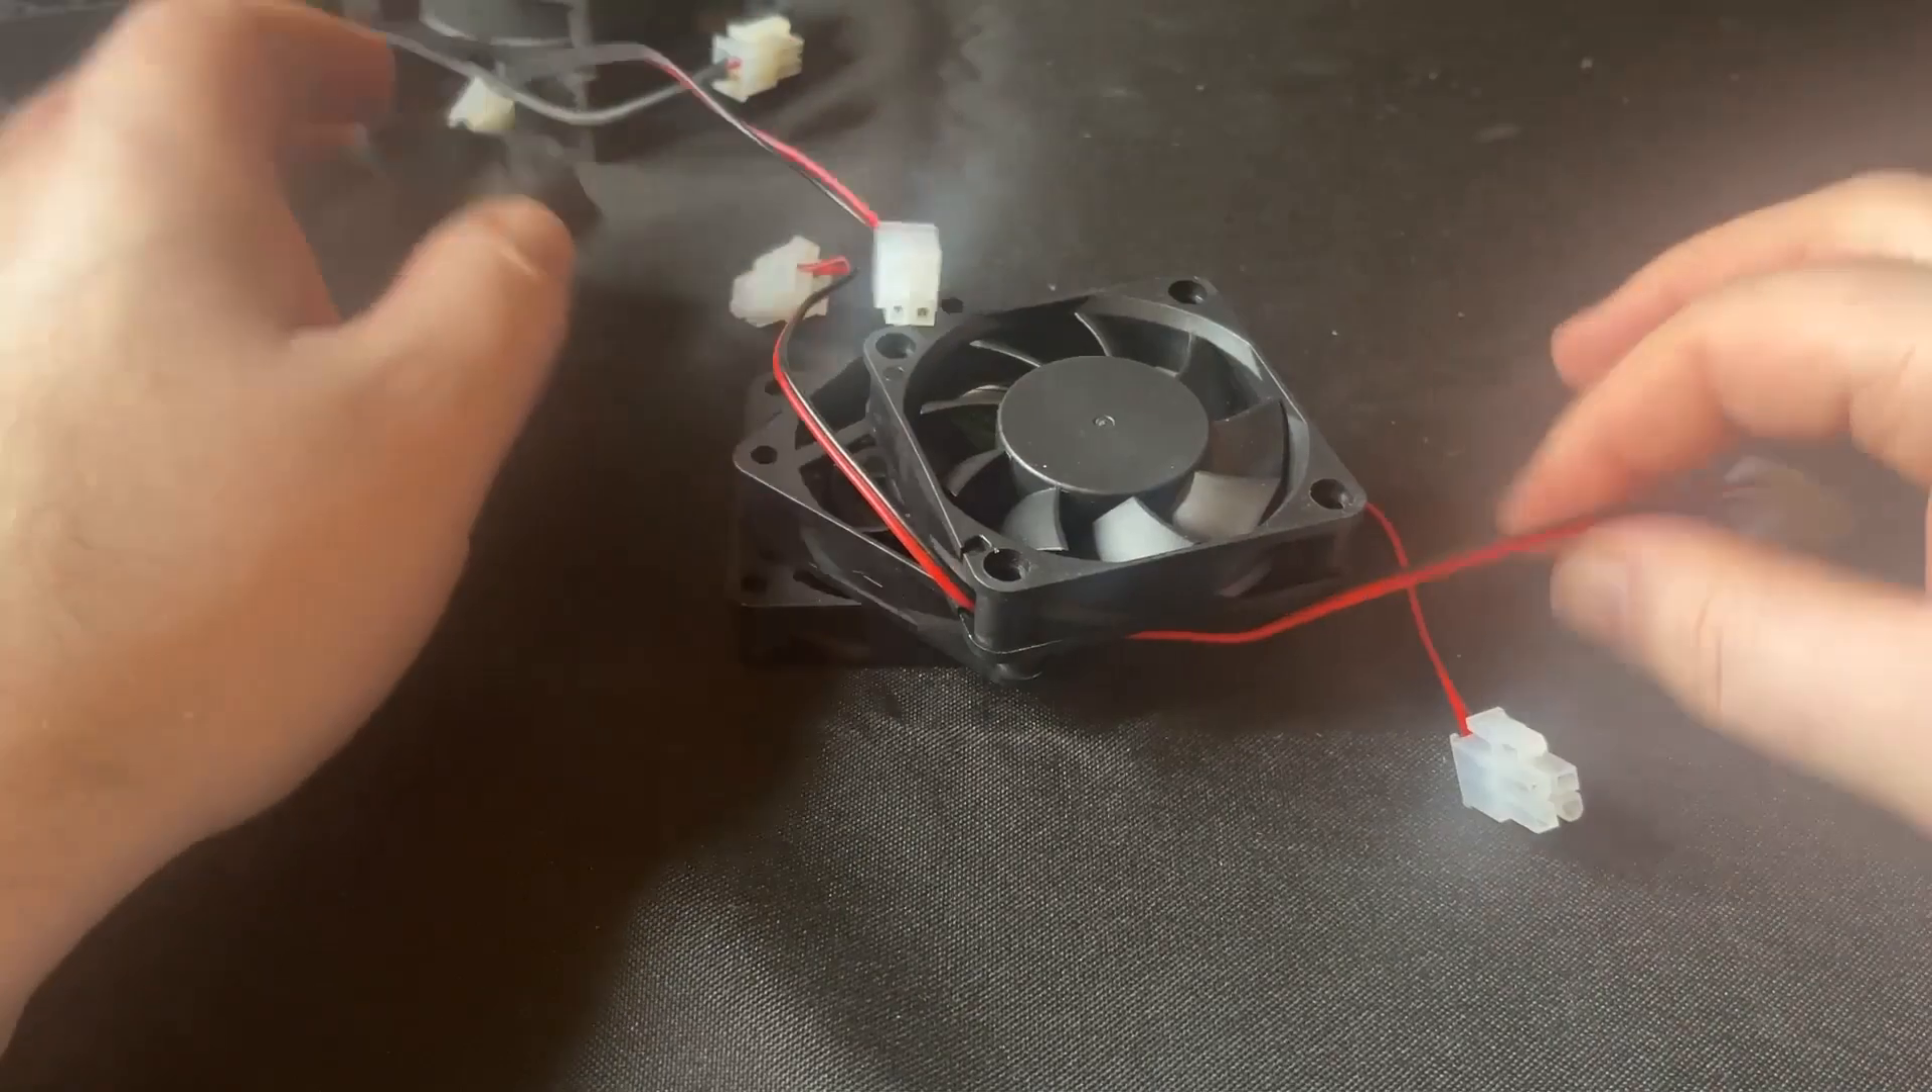We now have all the connectors on our fans and we're pretty much ready to put it back together and check out the cooling.